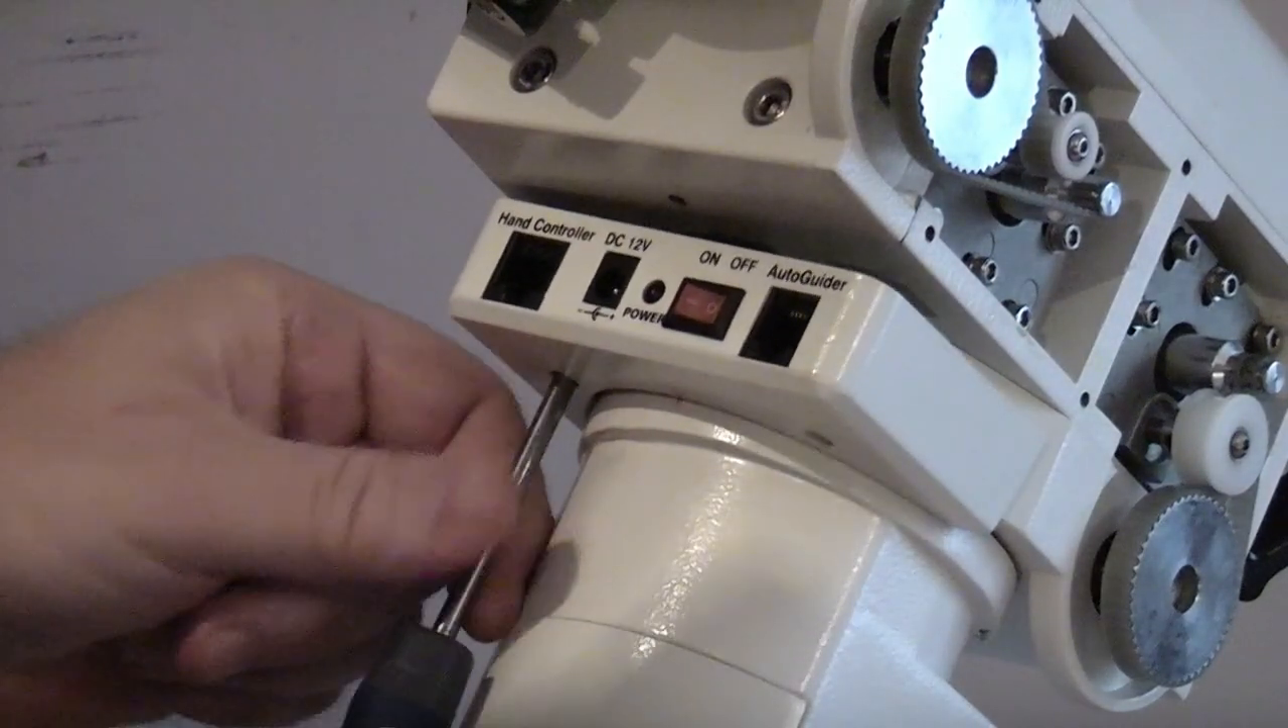So I've now taken the controller and power wires out.